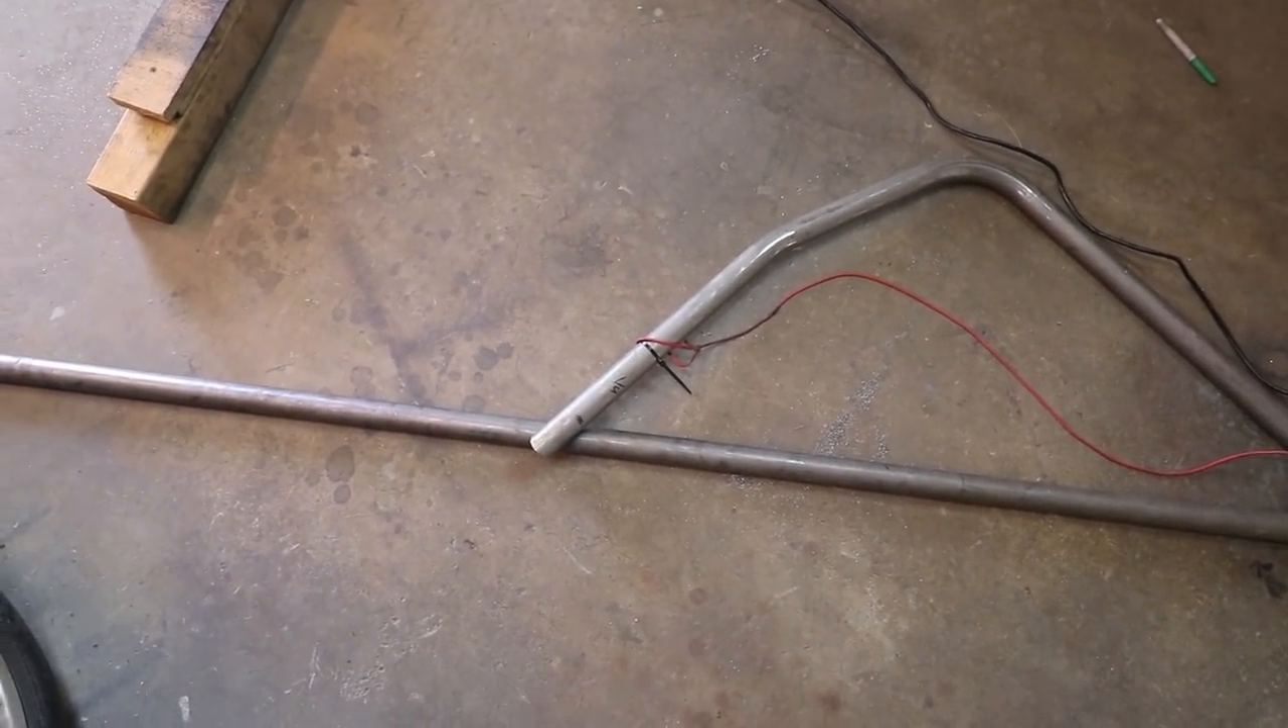But before I do, you know, these tubes are overlapping here. So I'm going to trim this side and doctor up this joint so that it's all ready to weld.